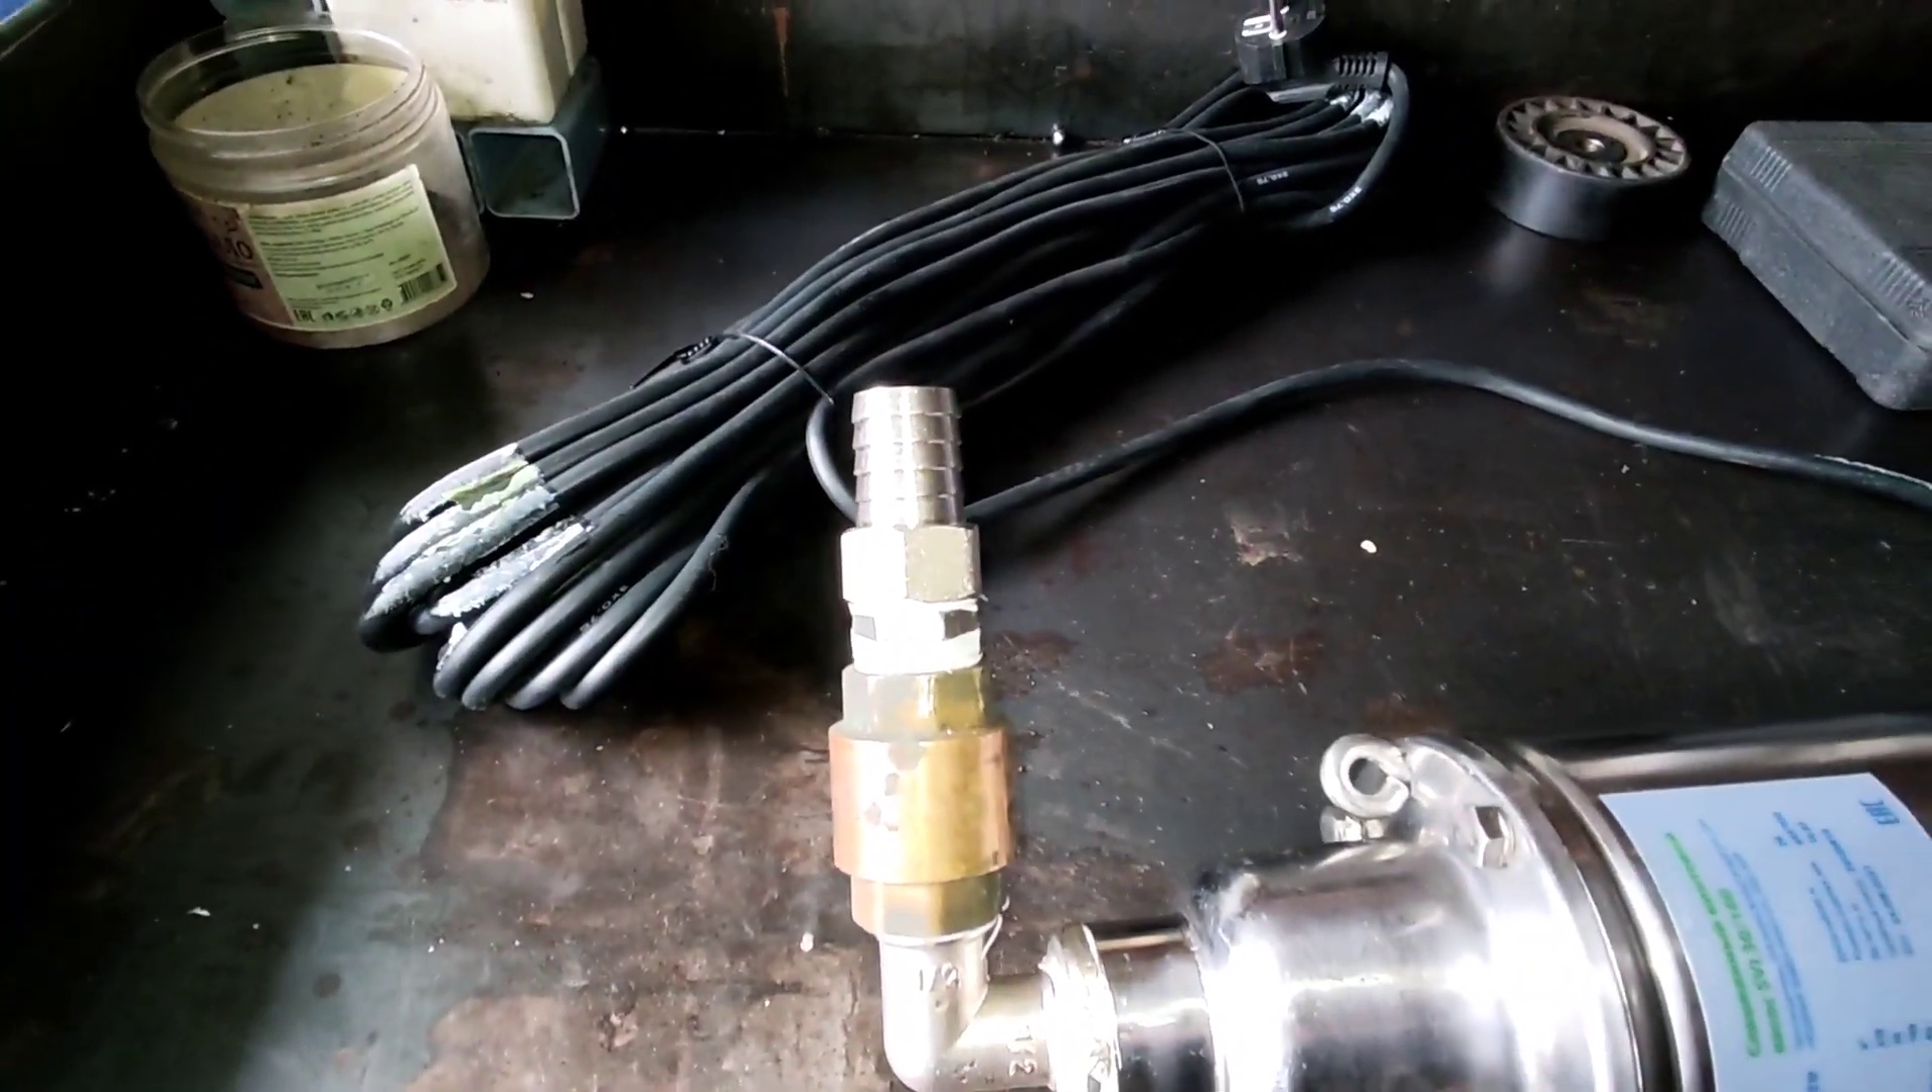Поставил фитинги, вот переход с 32 на 20 уголок, на него сверху клапан, тут еще один фитинг и на него уже поставил фитинг под пластиковую трубу.